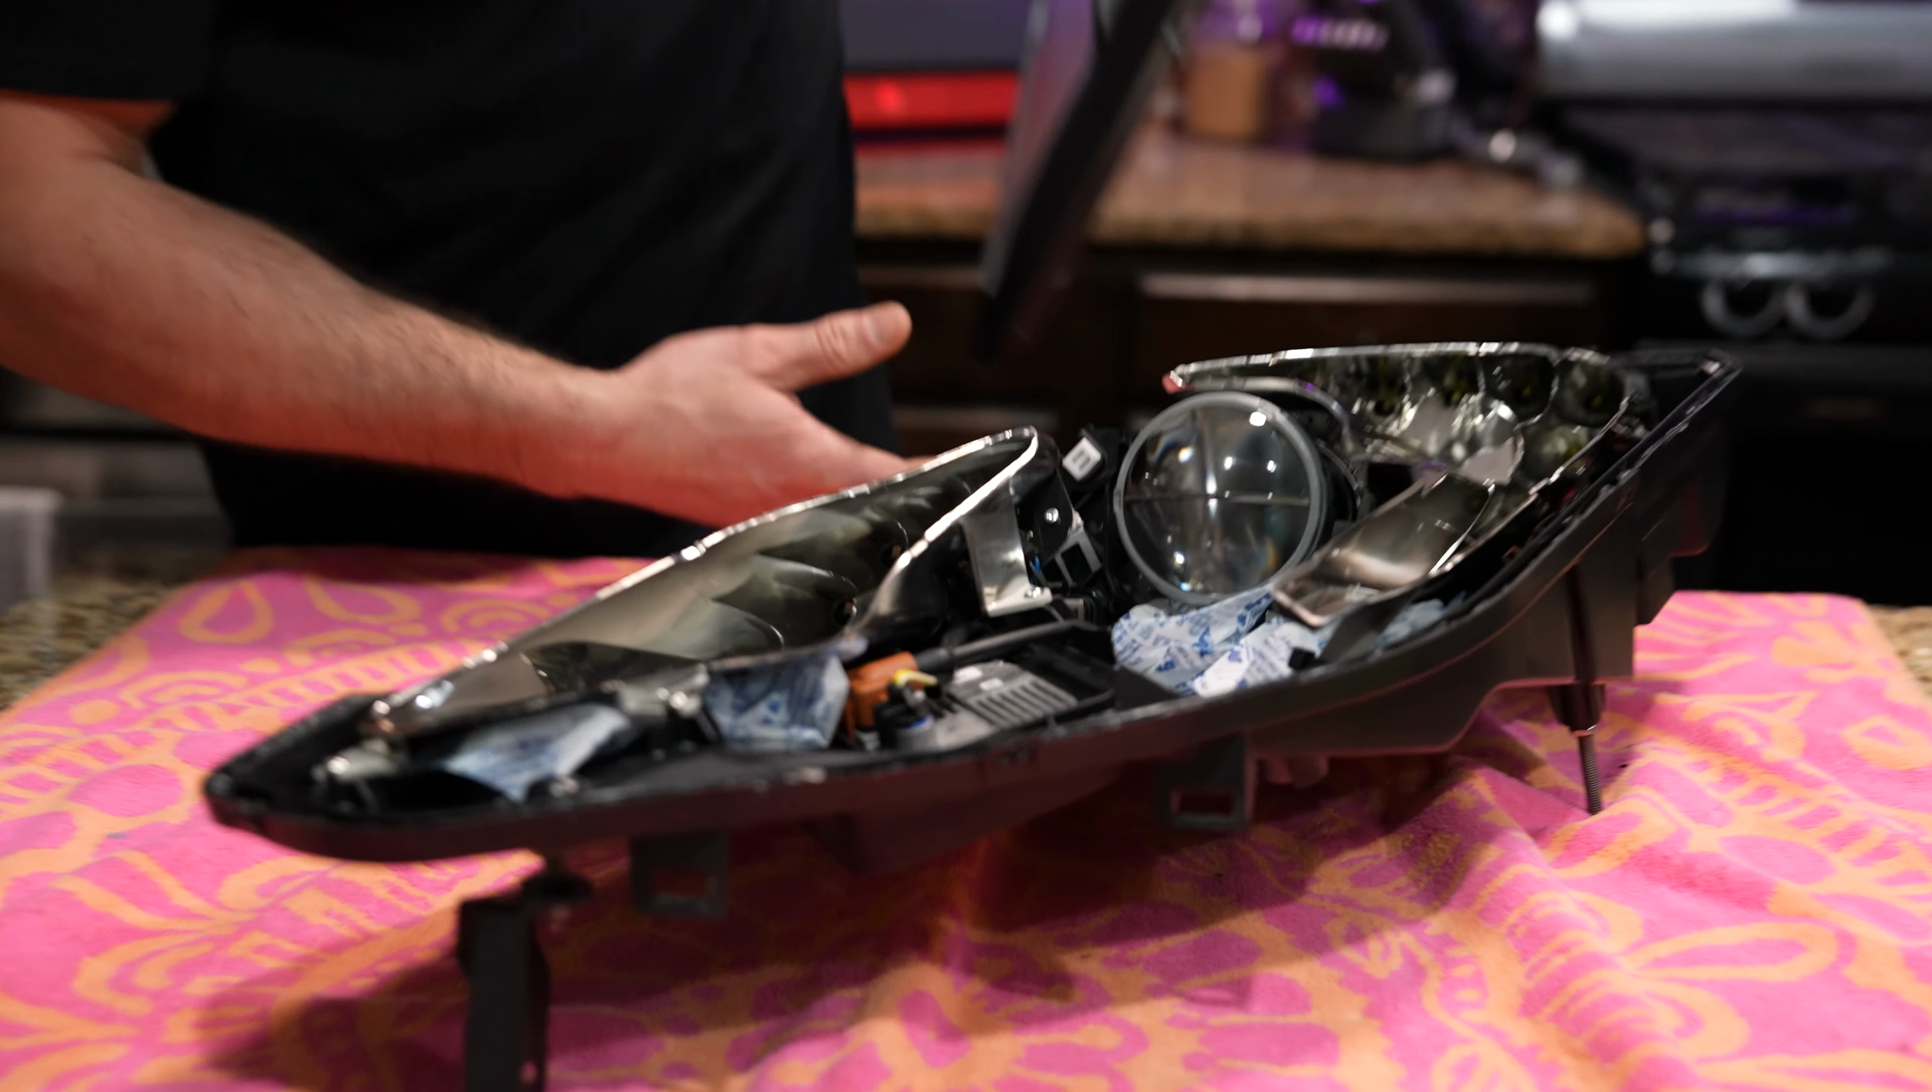Now we got our silica gel packets in place.